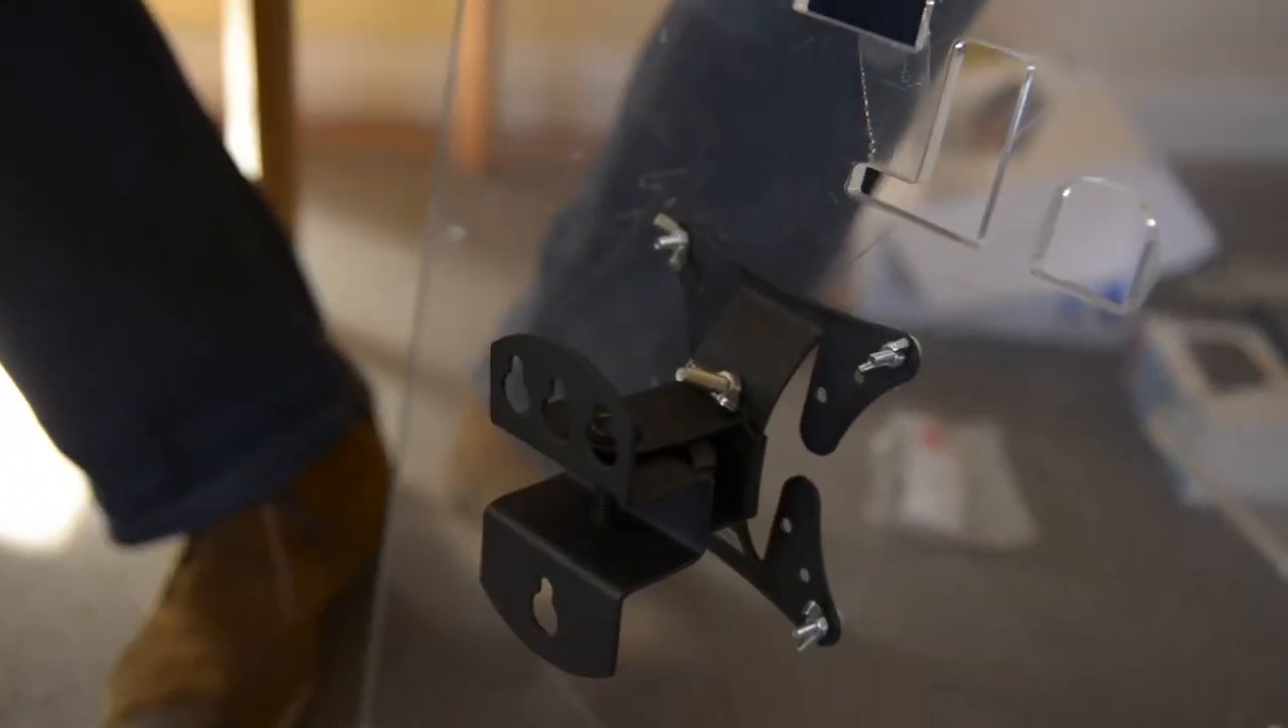So now you've got your back bracket on.